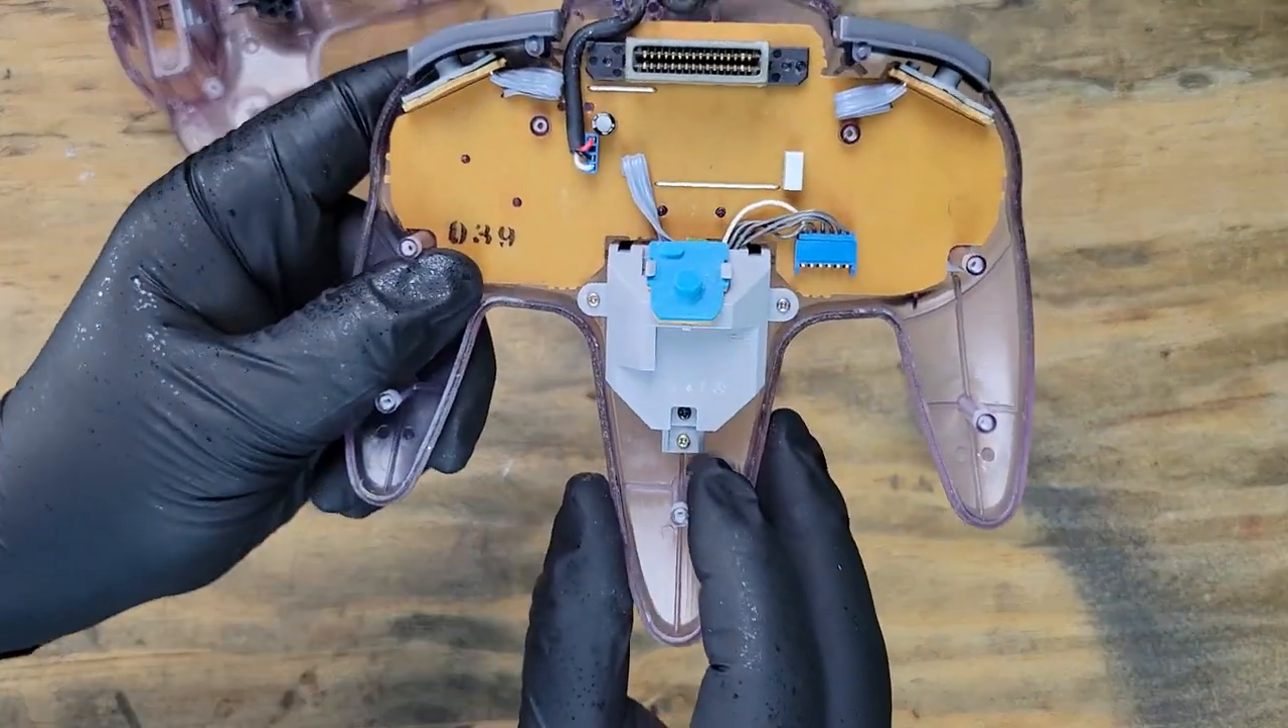Now there's three more screws holding the joystick in.